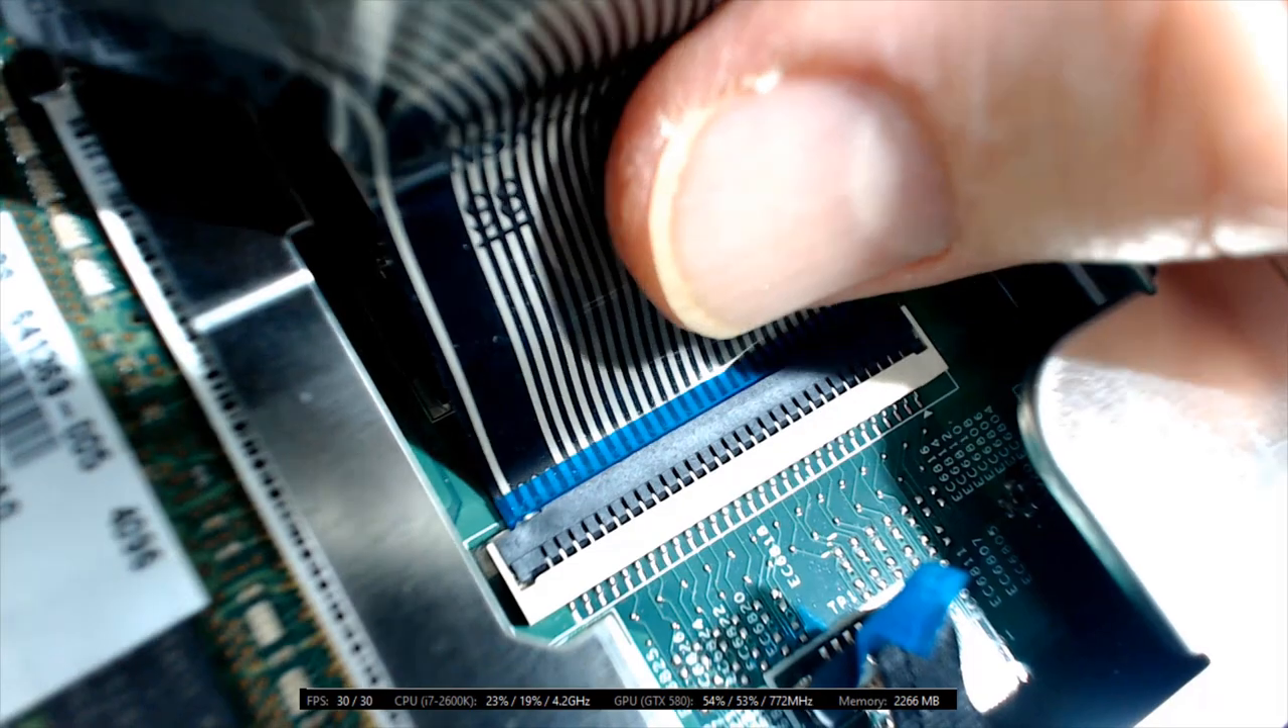Yeah that is a wonderful view and you can see how that light blue line is parallel with the back edge of the ZIF connector.